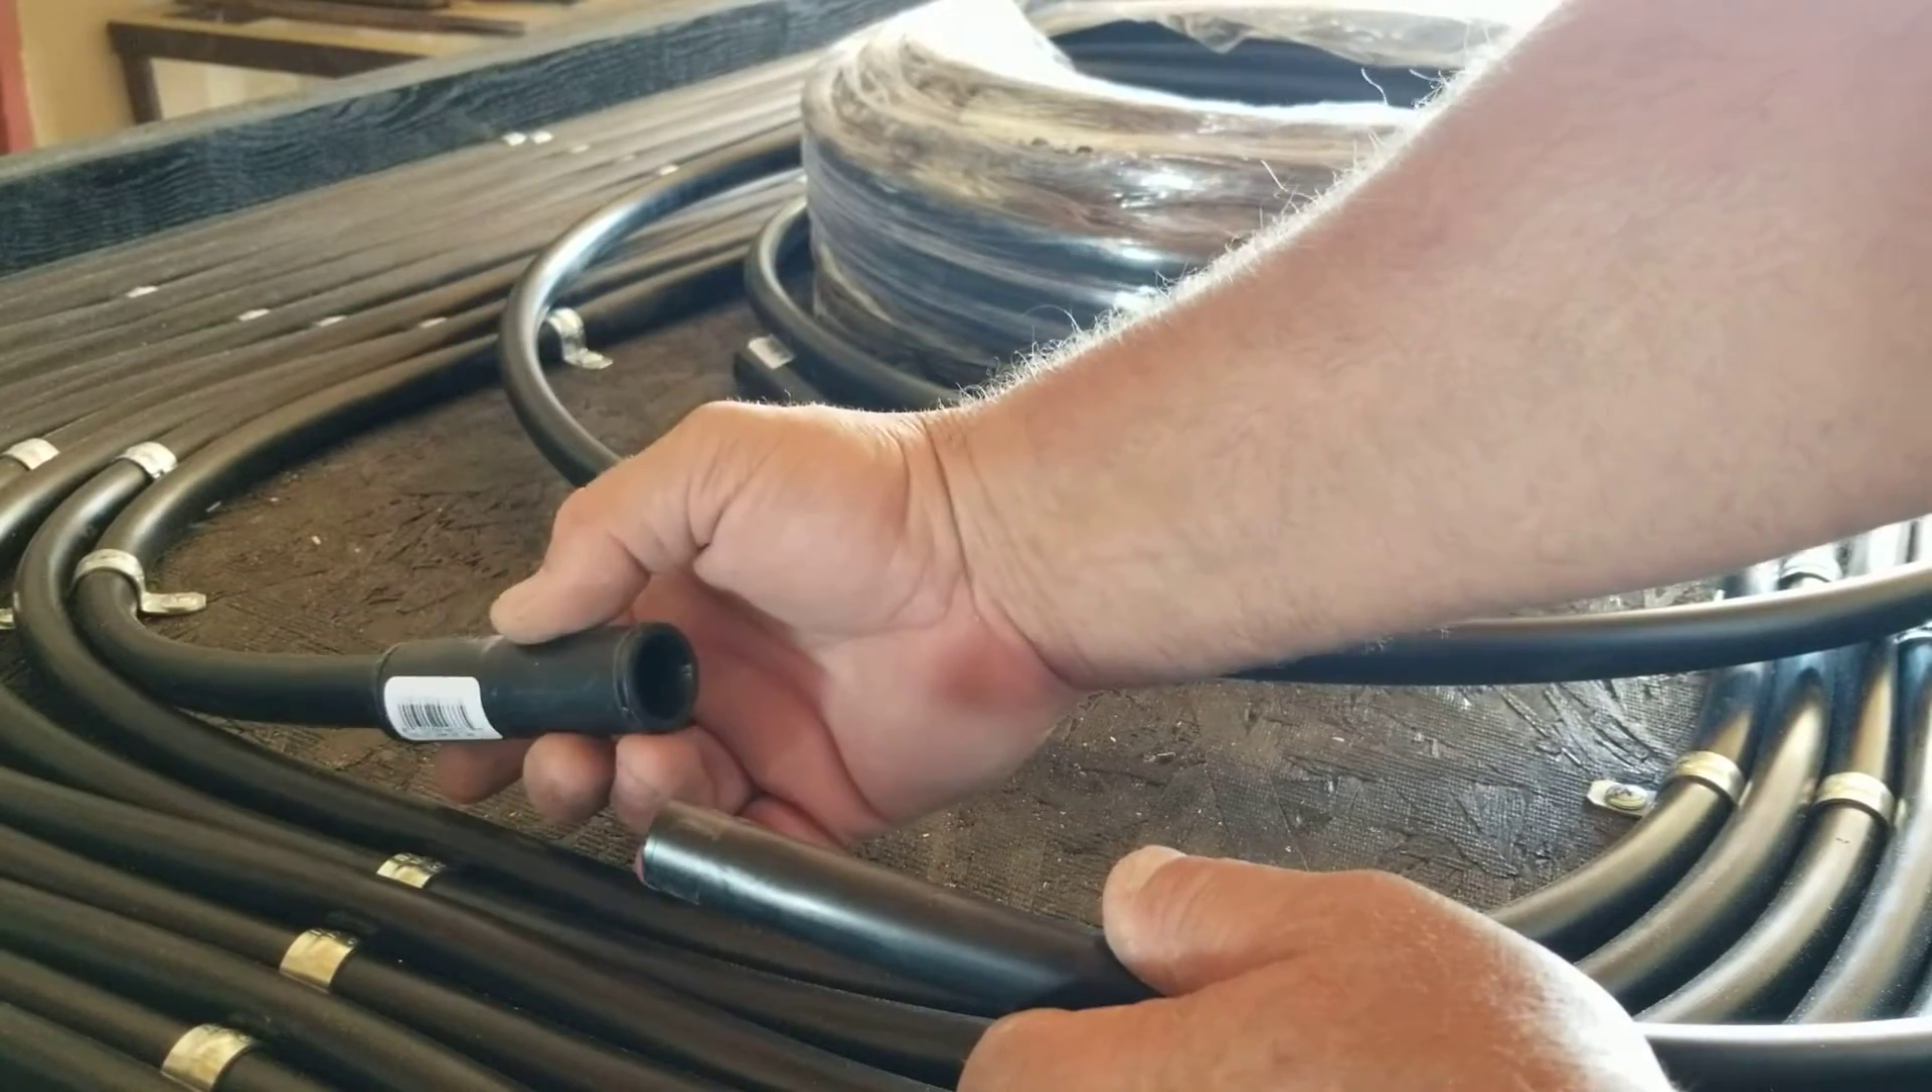All right so here's the coupler already pressed on one end and i got to push this into this end.